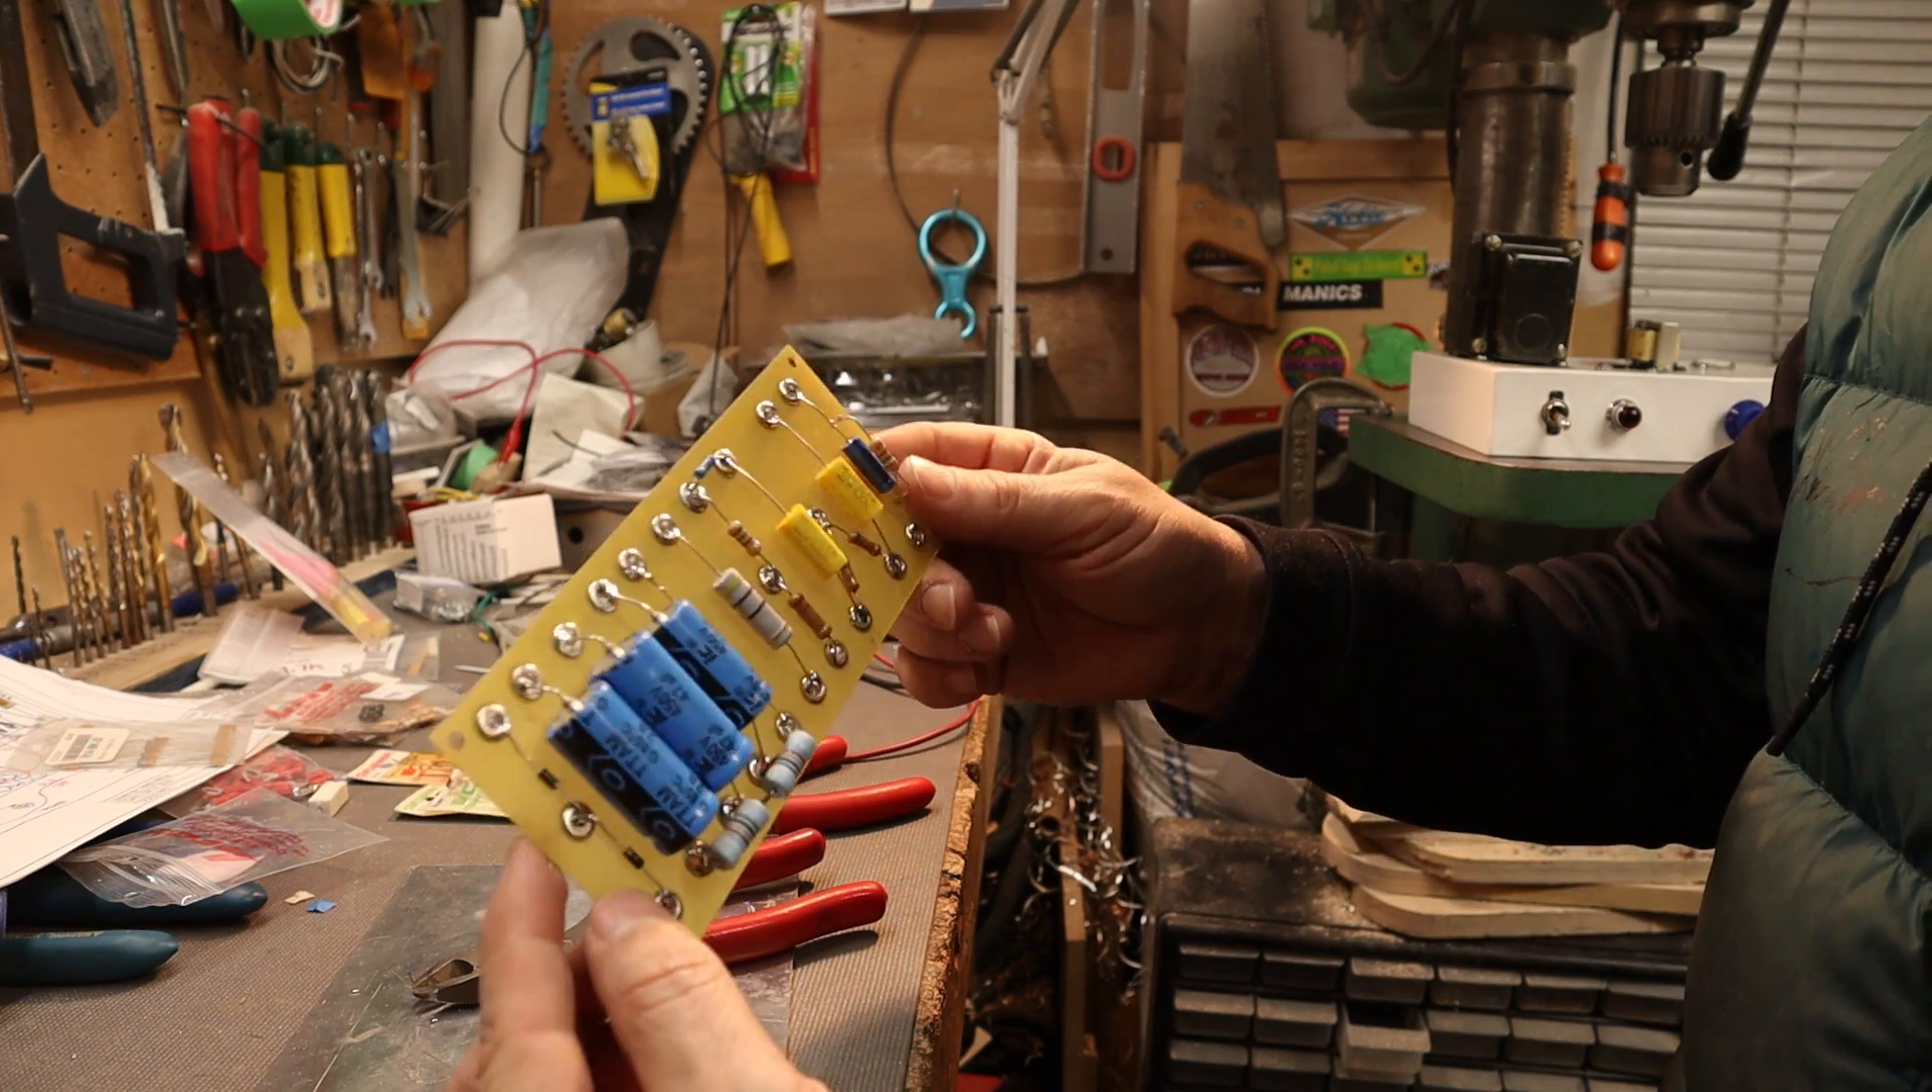So I've got all the components on the board all soldered up.